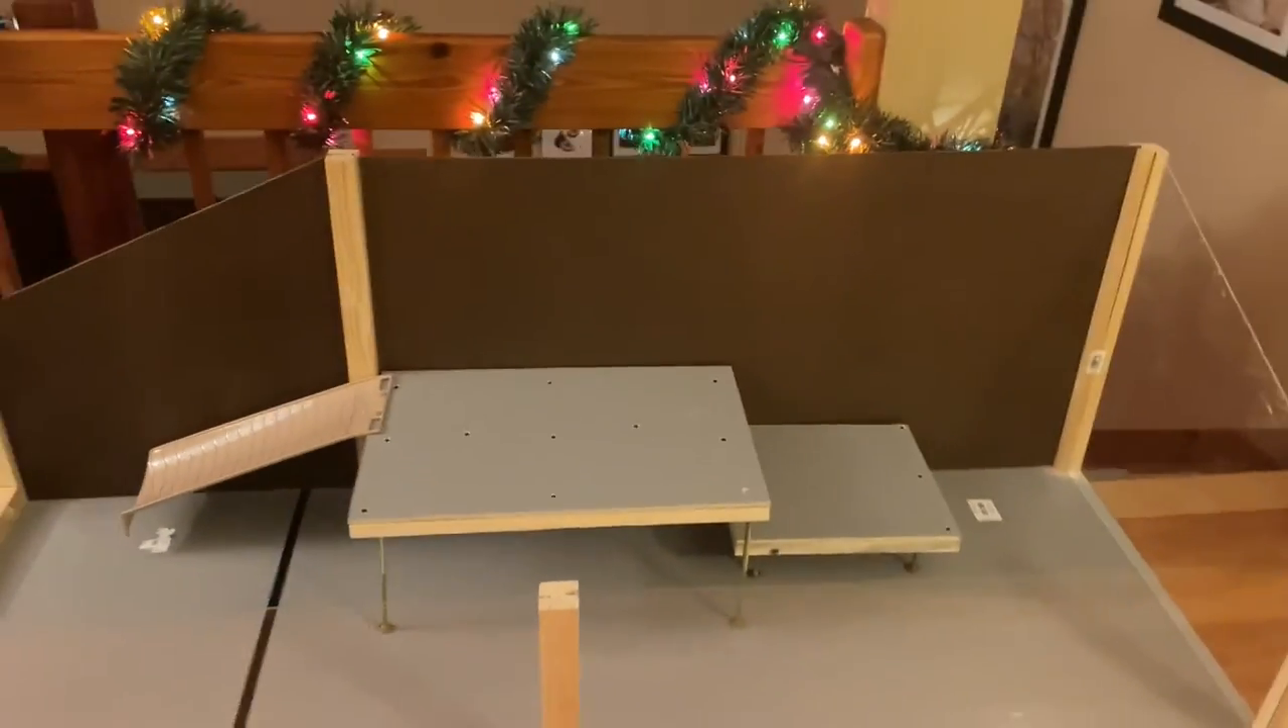I got the brown board backing over there.